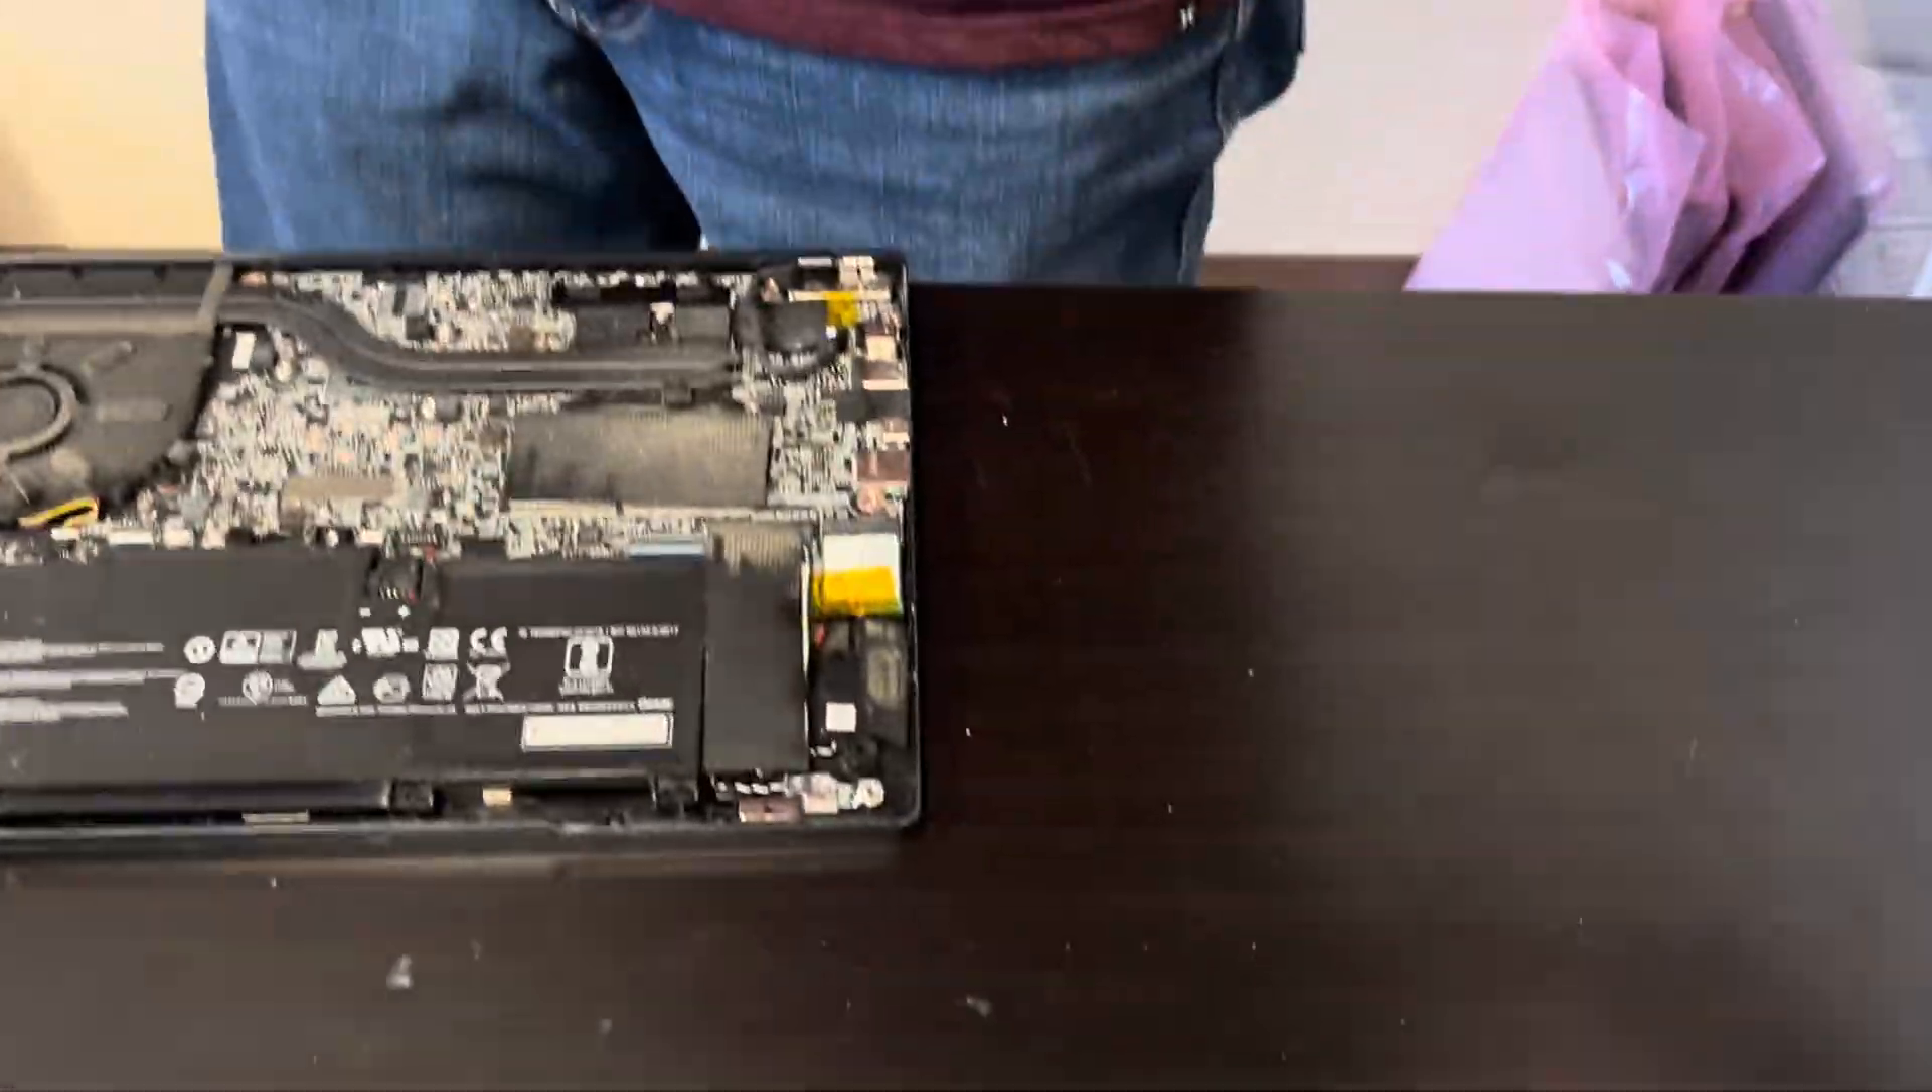Okay the bottom is out now we have access to all the components.